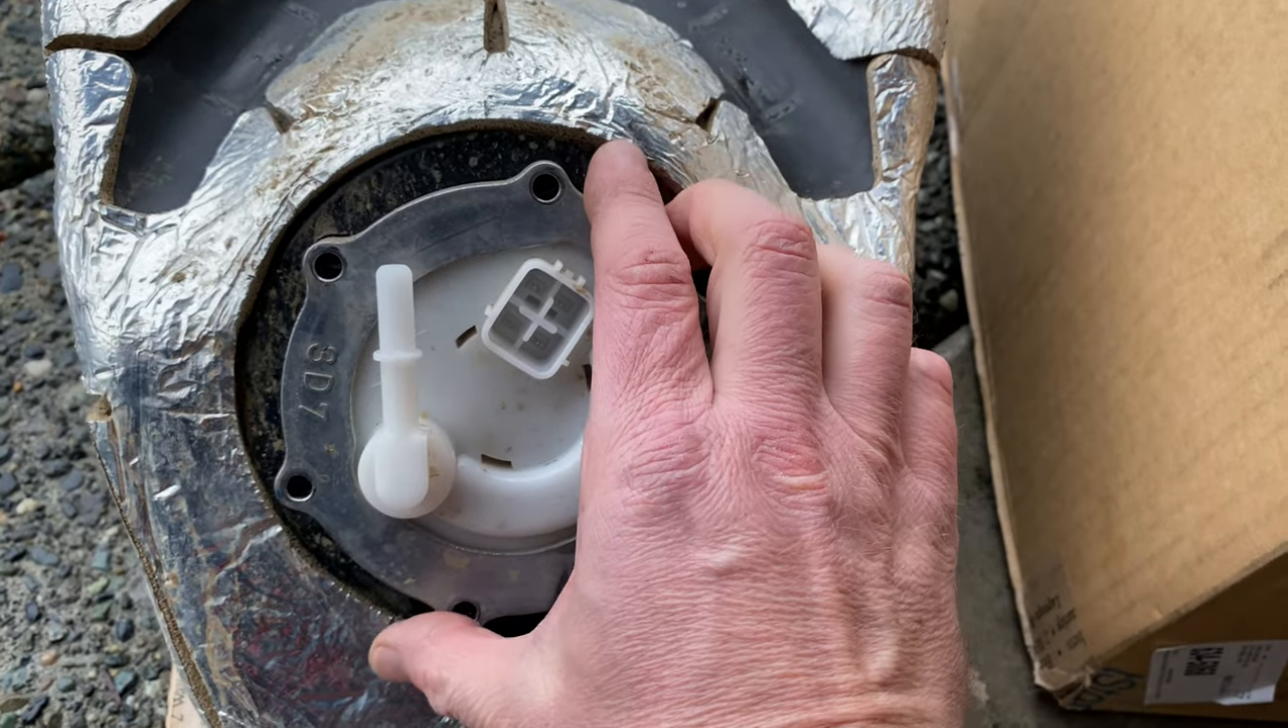Now that we have all the bolts removed we can go ahead and pull this collar off and i'll set that off to side.